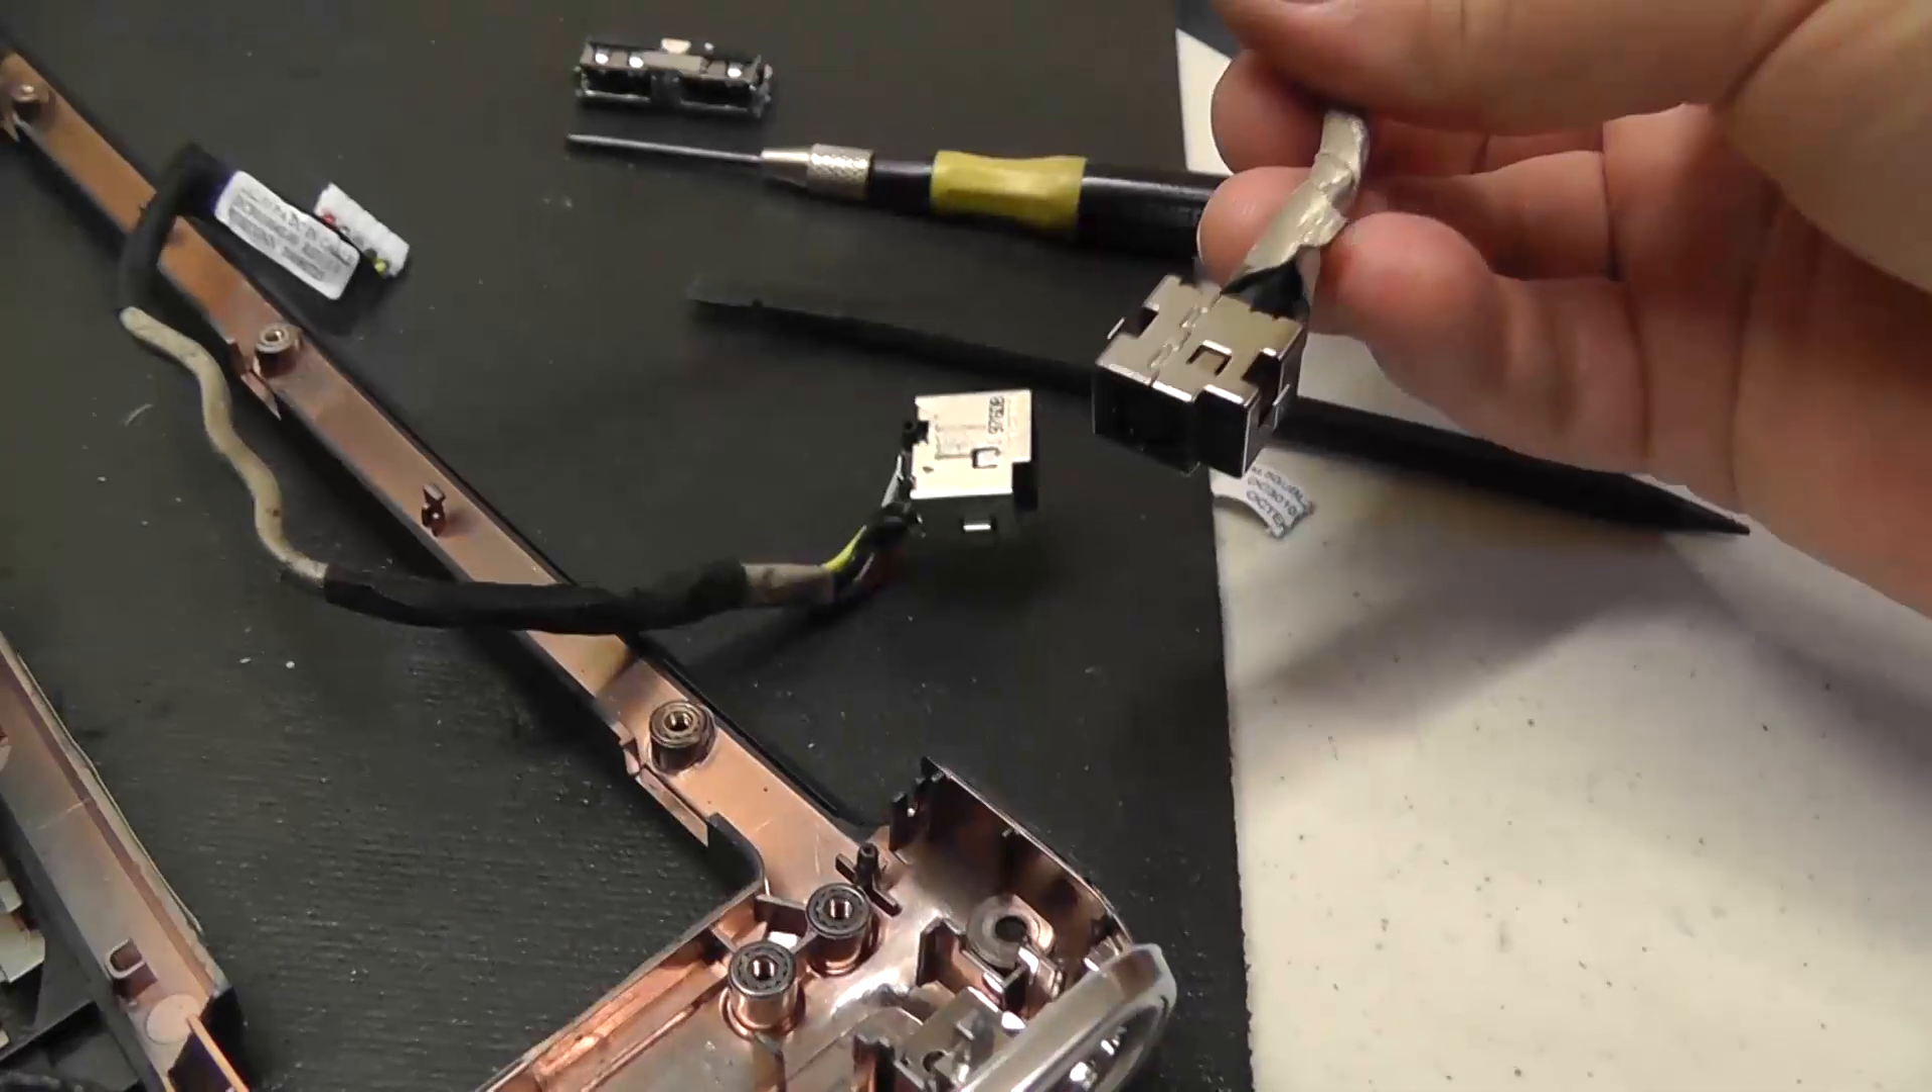And there's our power jack removed.